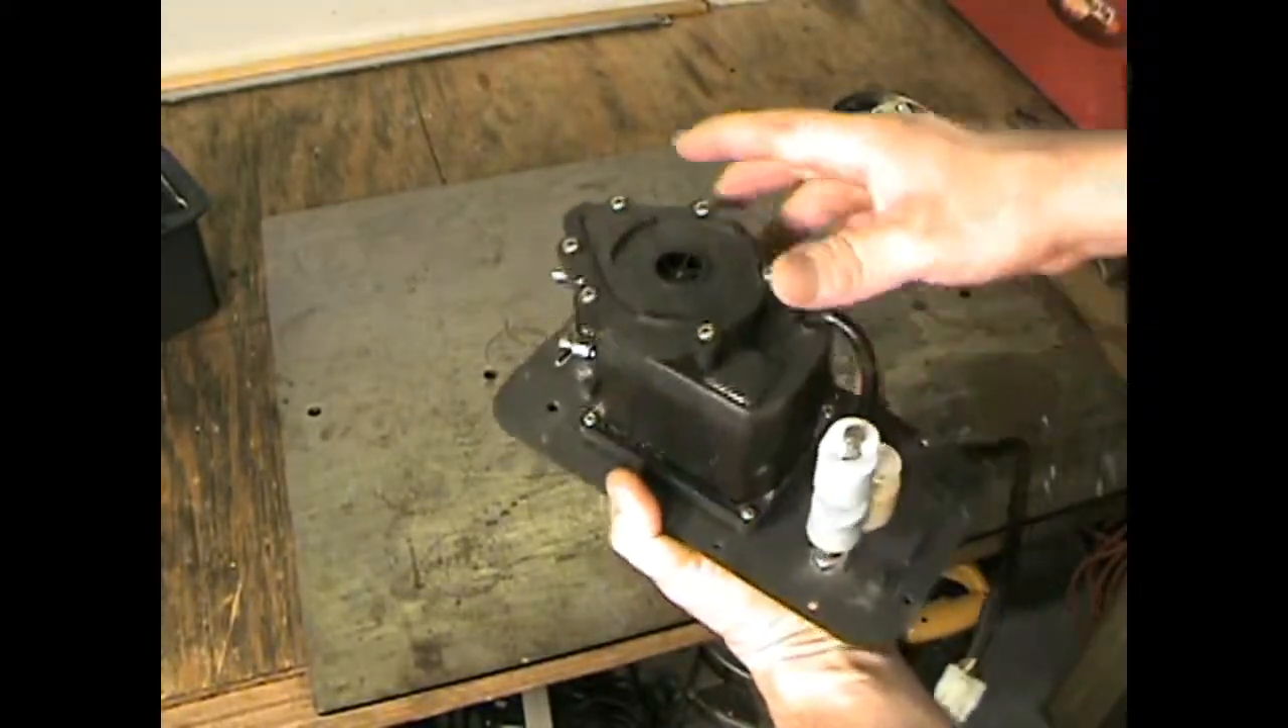The pump, lower housing, or whatever you want to call it, is on.